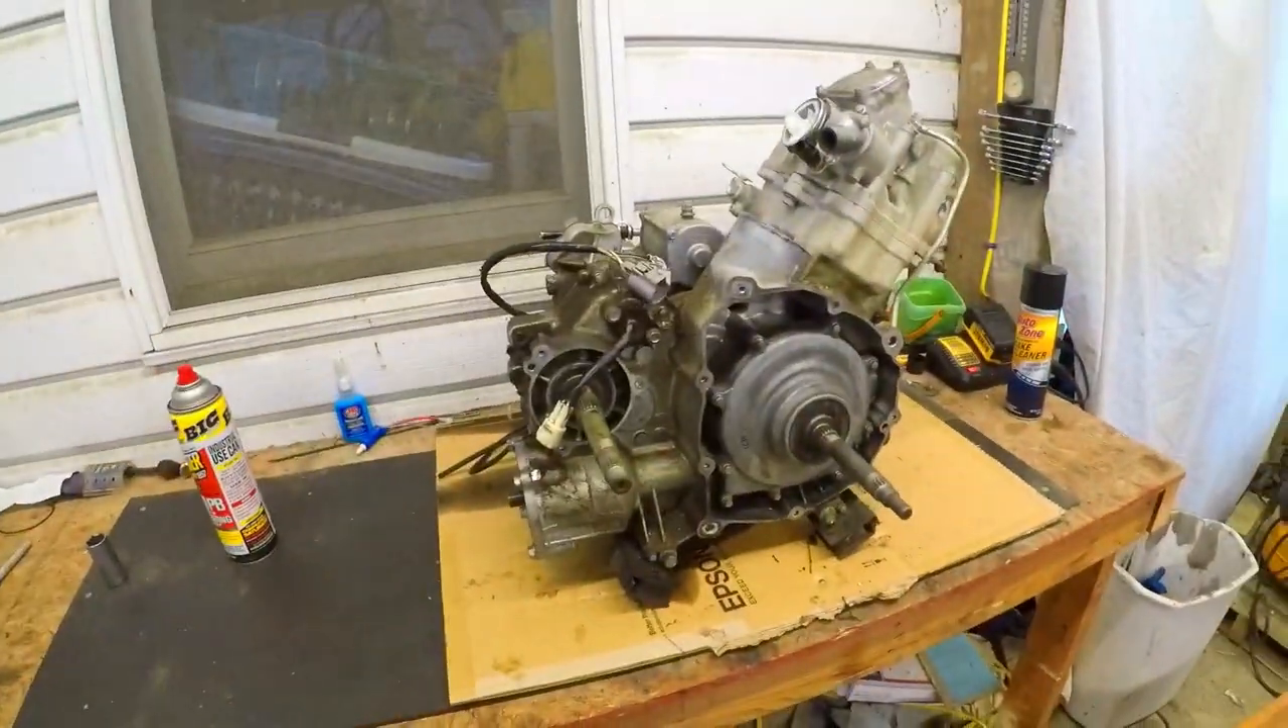In the last video we got the motor all pulled out.